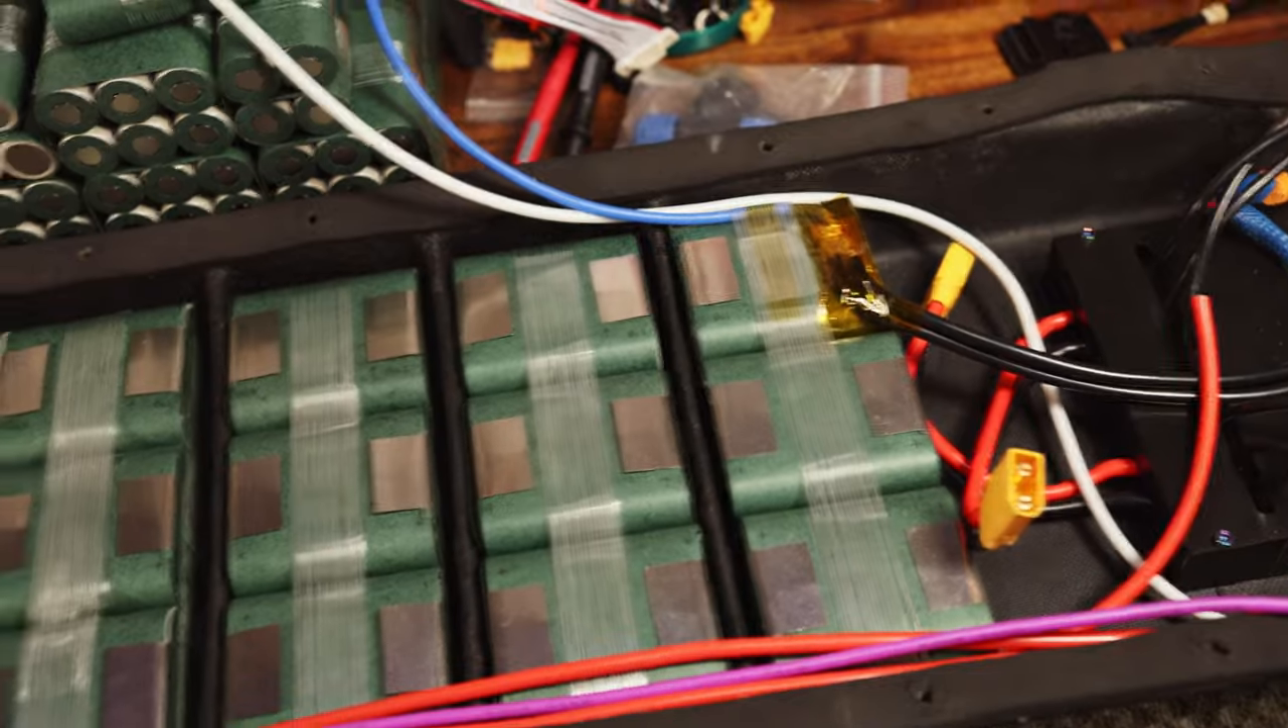All right, so we've got all of the packs taped up and all the tabs bent down.